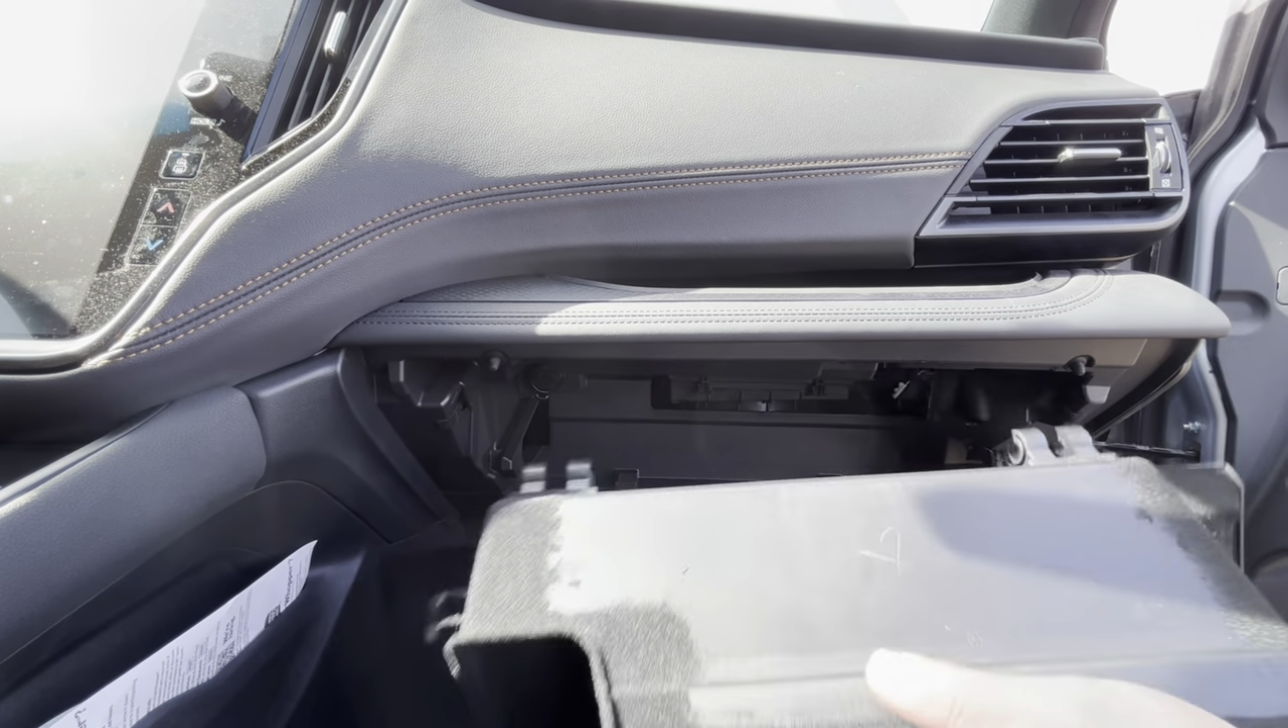I just have to put the glove box back on the same way you took it off.